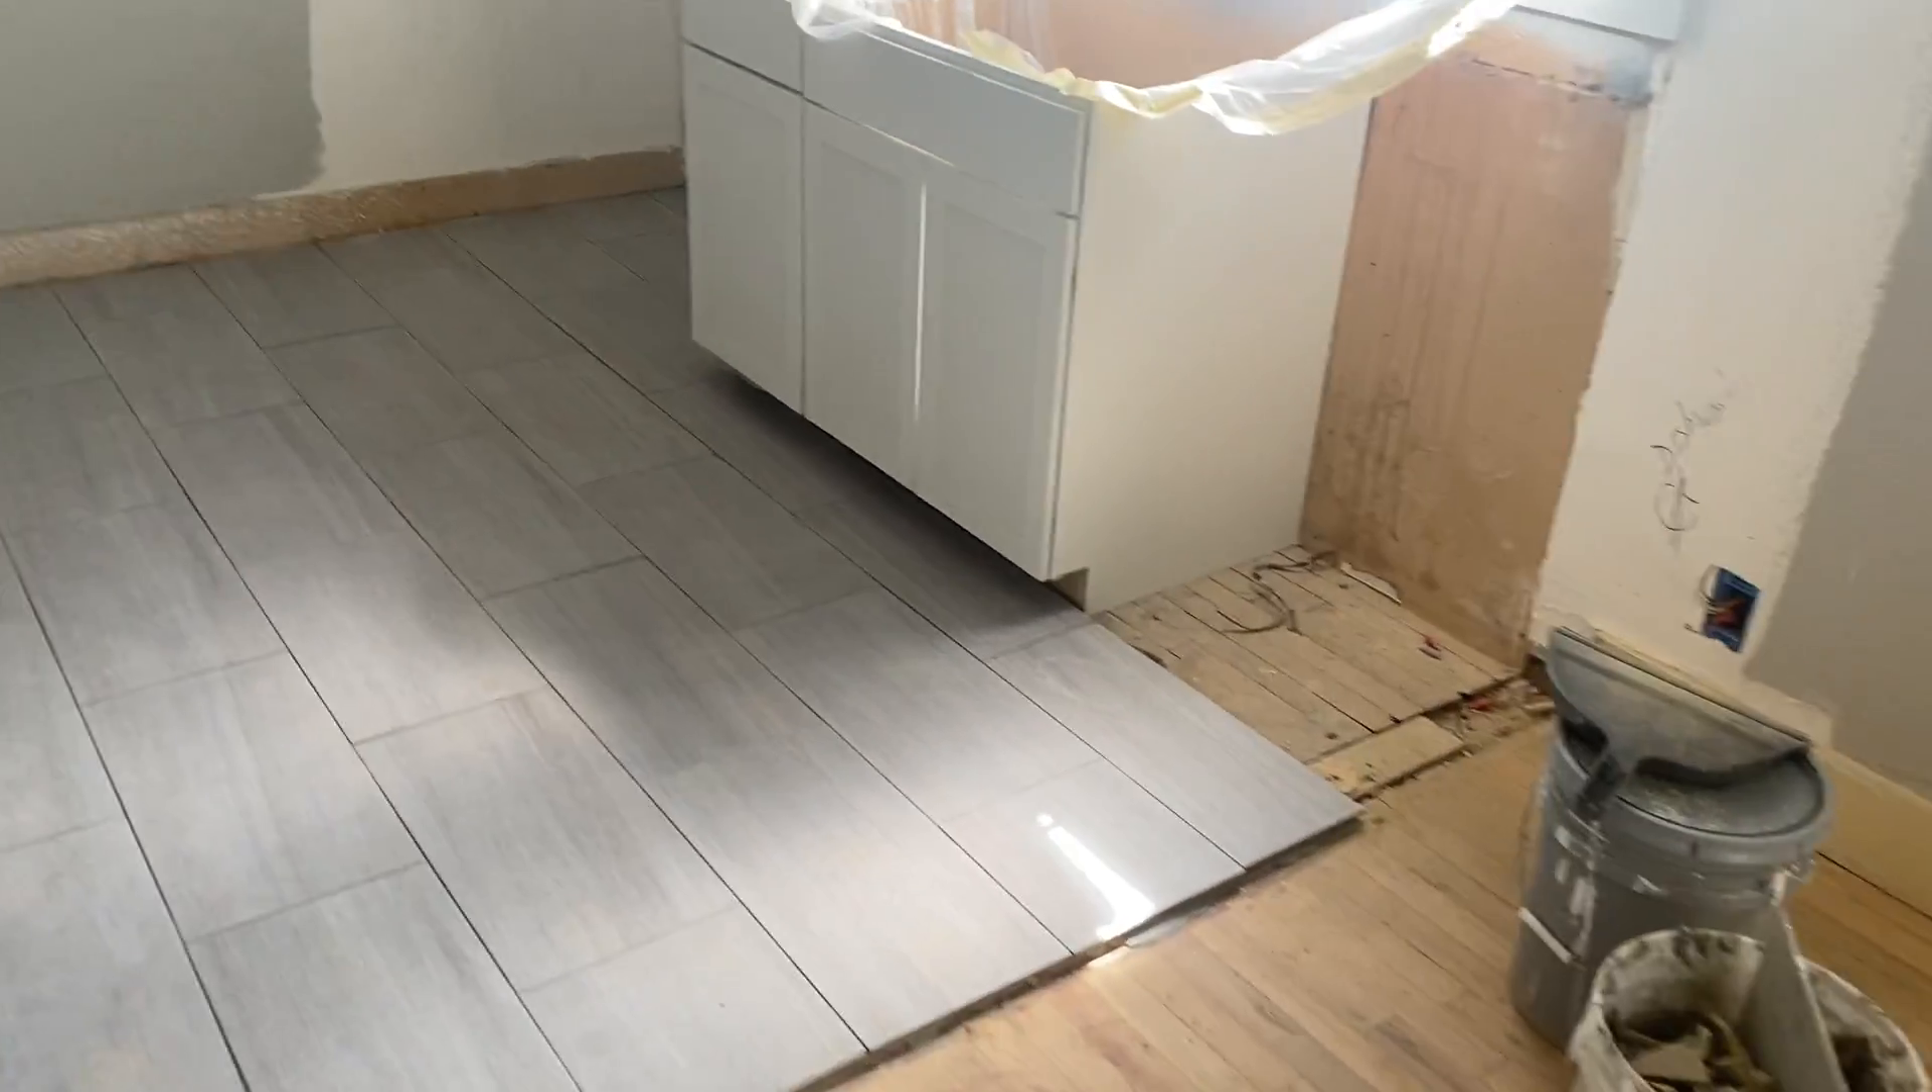So the tile has been laid and cabinets have been hung.